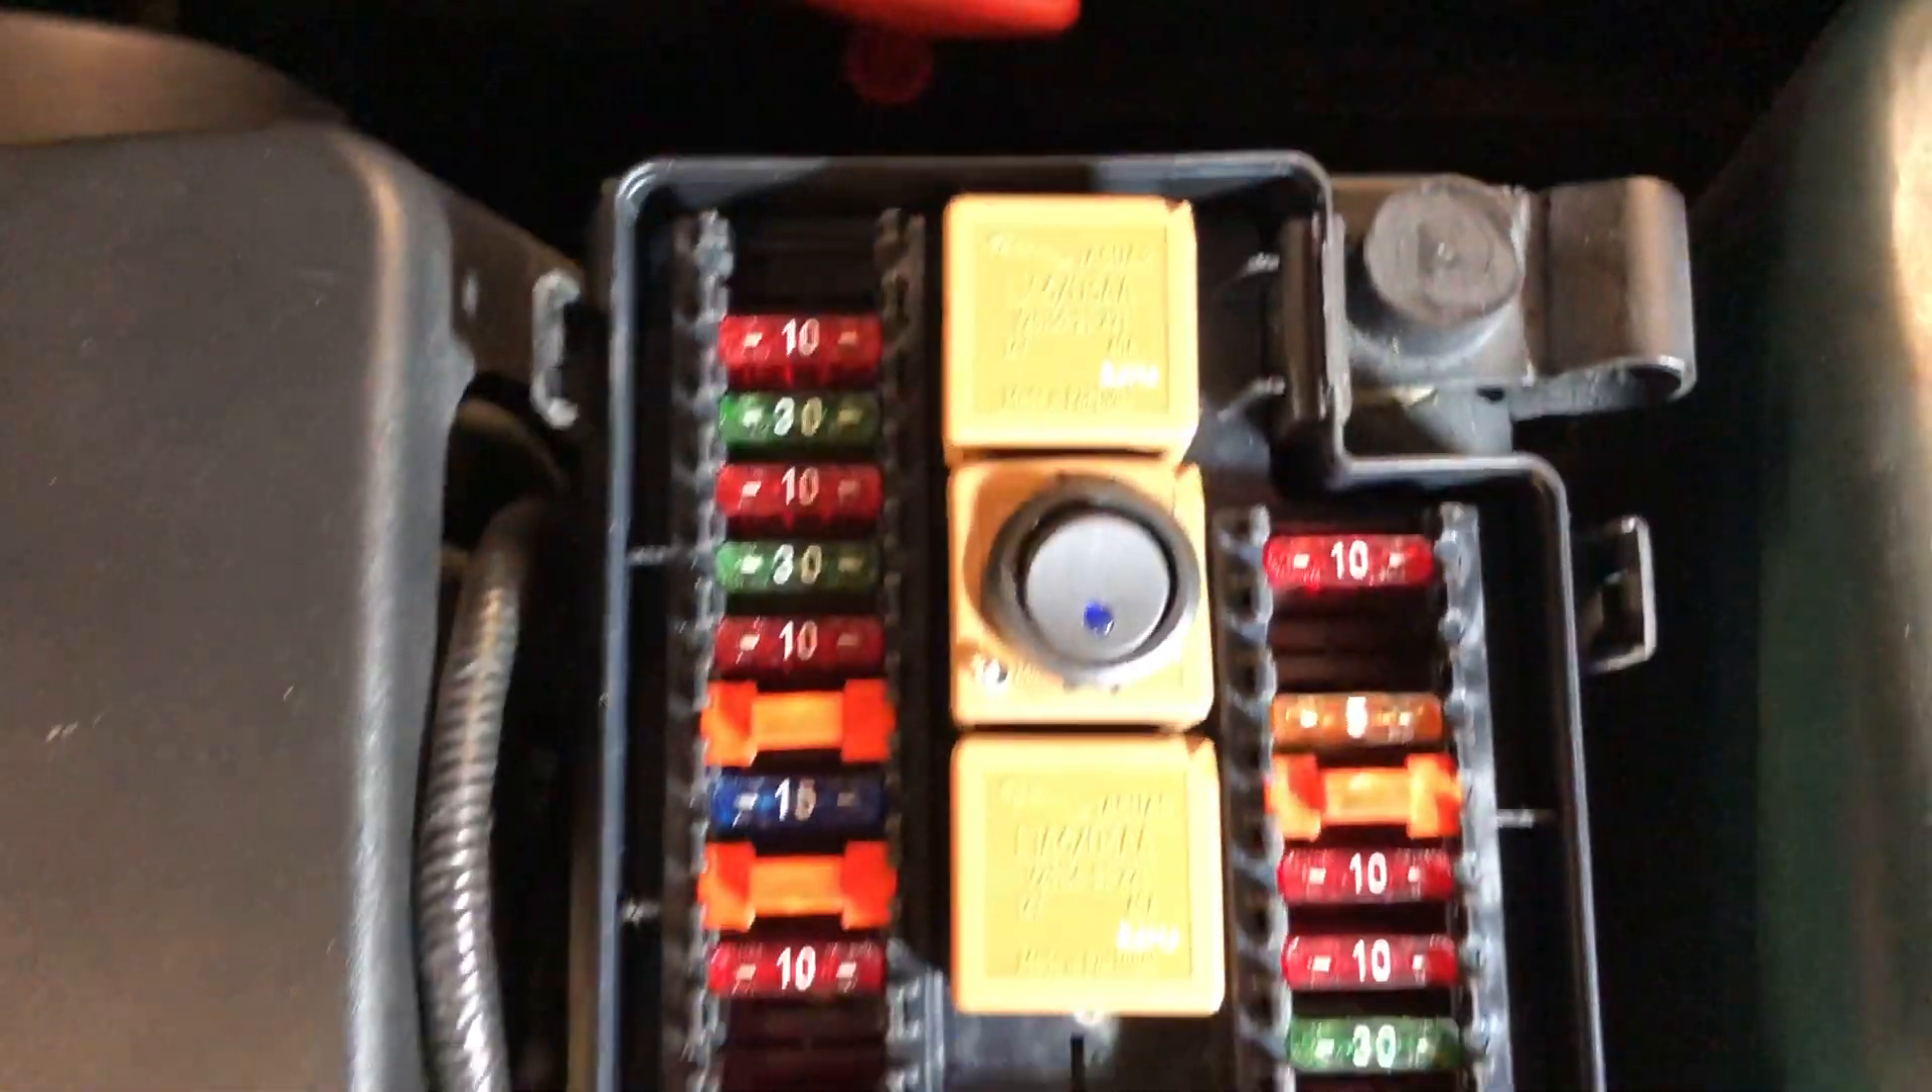There we've now installed our manual relay.